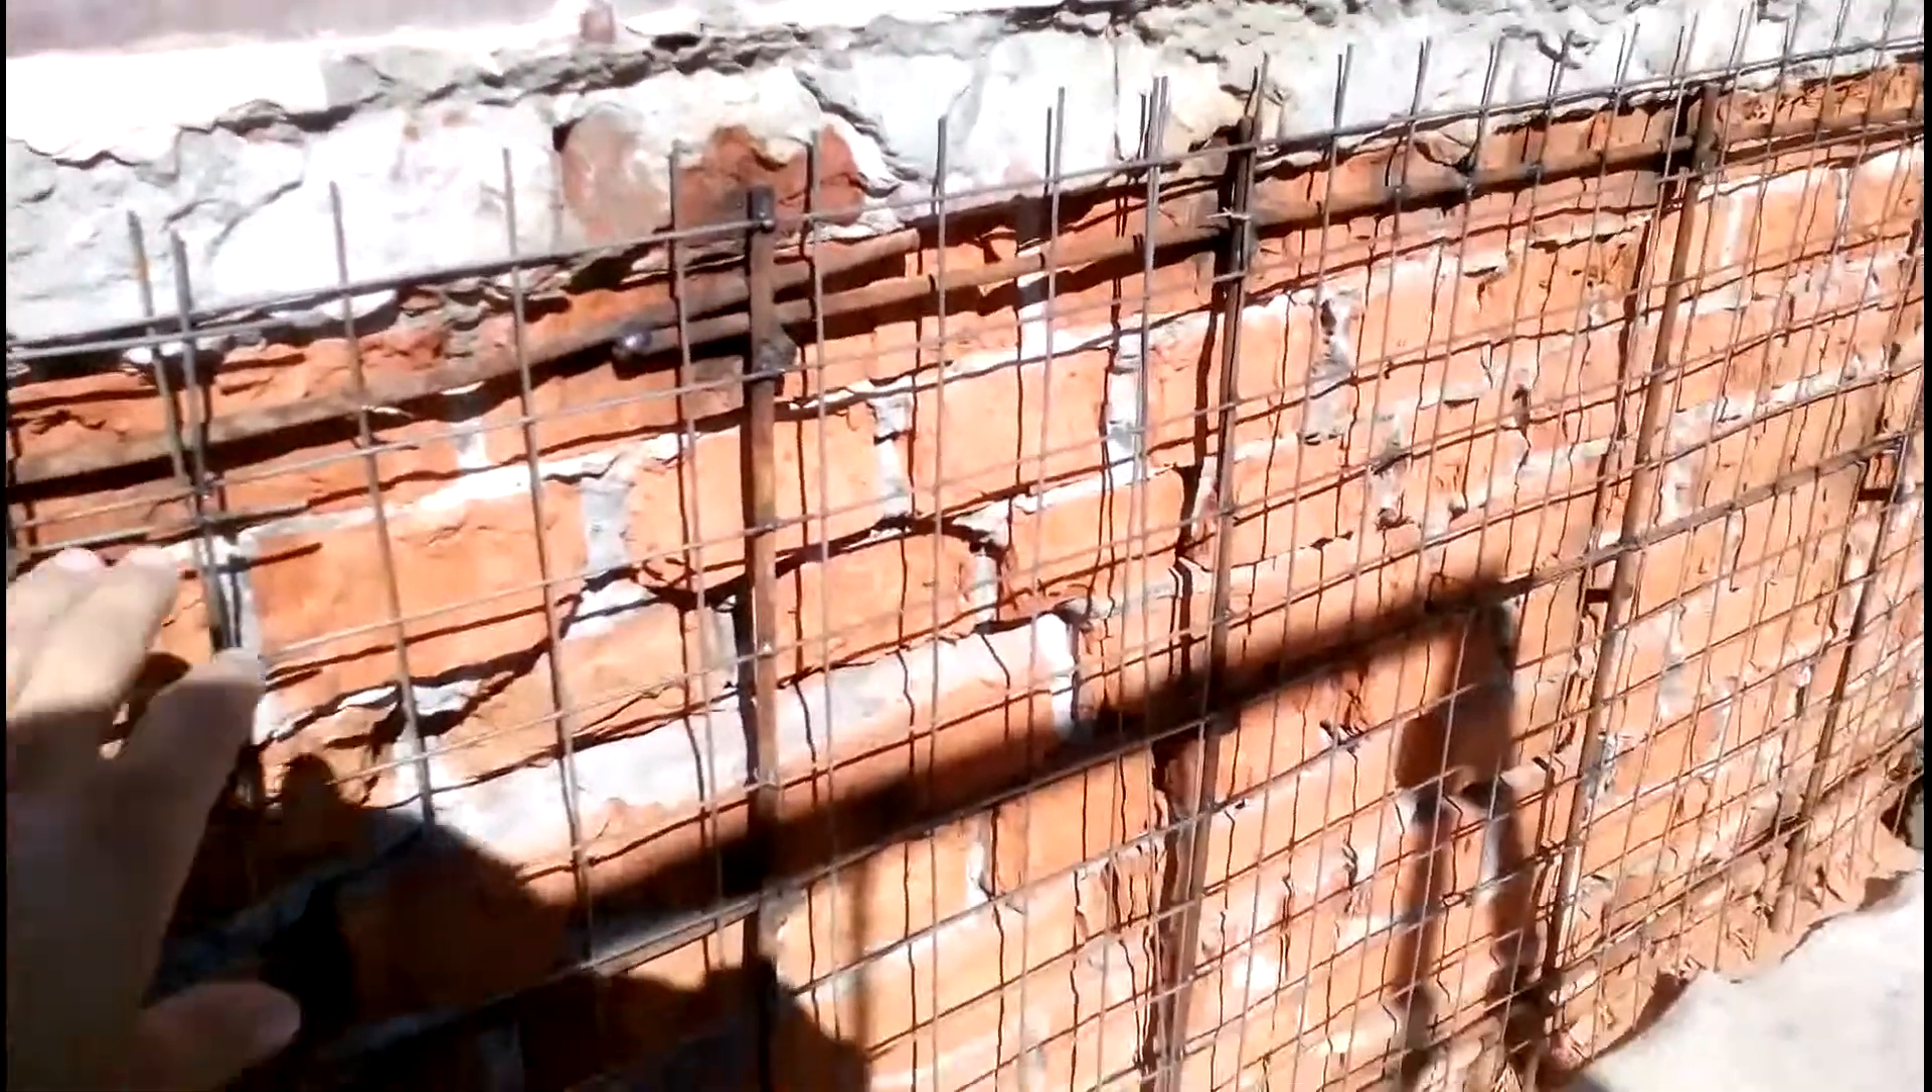Сейчас я сделал крупную обрешетку и на нее закрепил с помощью сварки более мелкую штукатурную вот сетку.